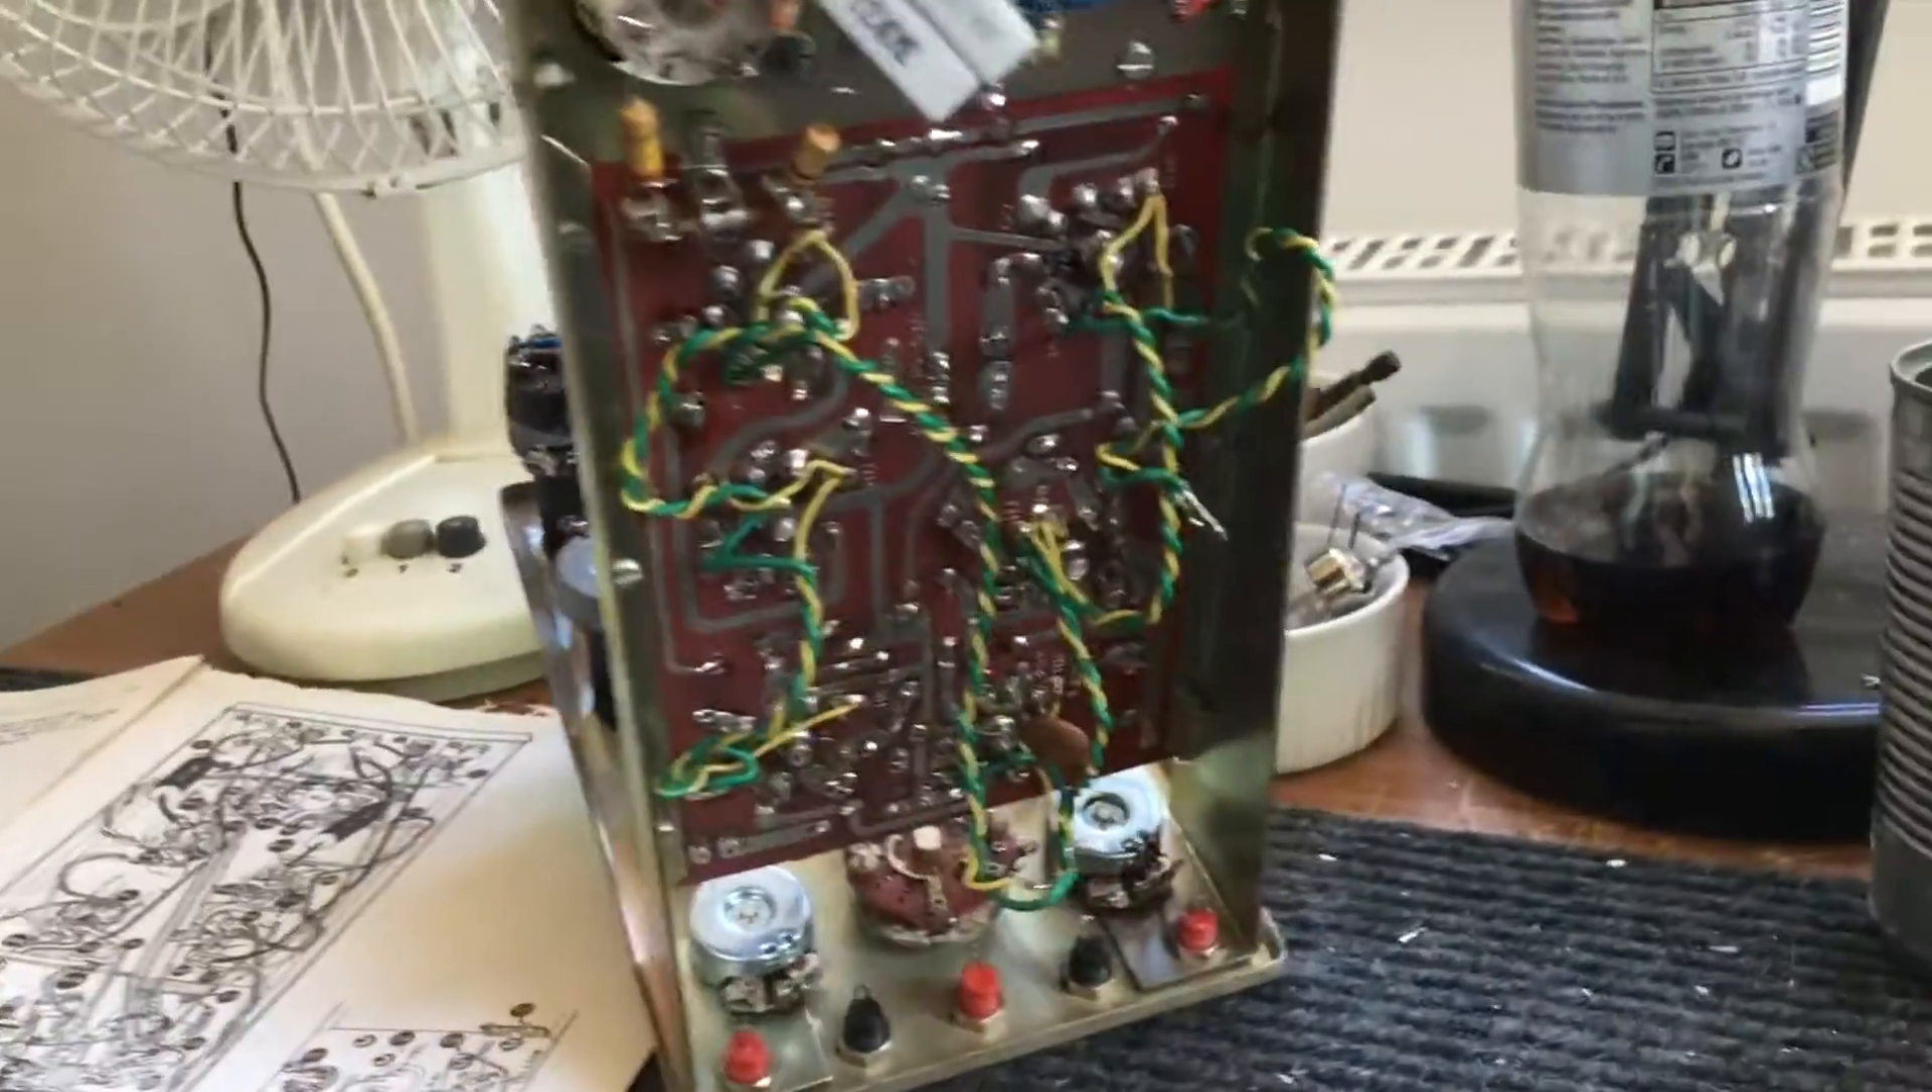There you go, circuit board in.